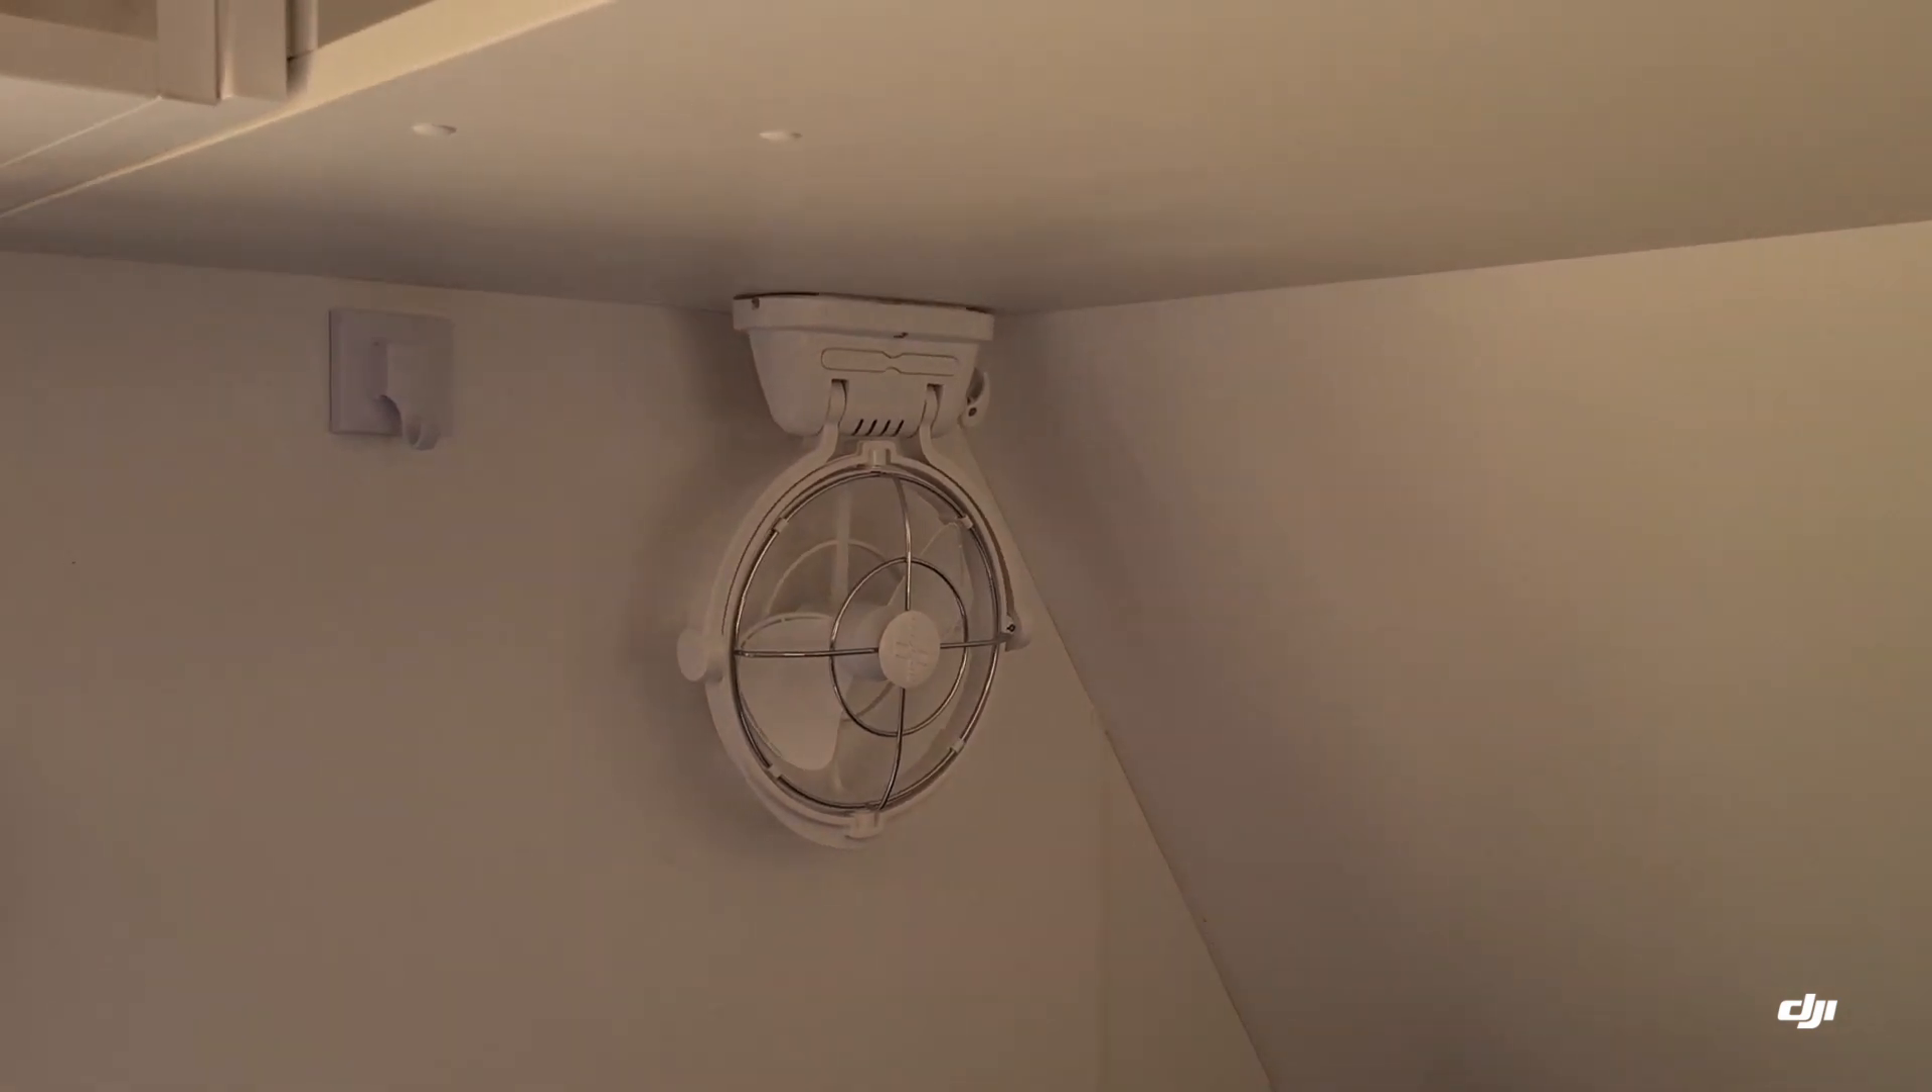Okay, so we have mounted our fan and you can see it's nice and neat and tucked away there.